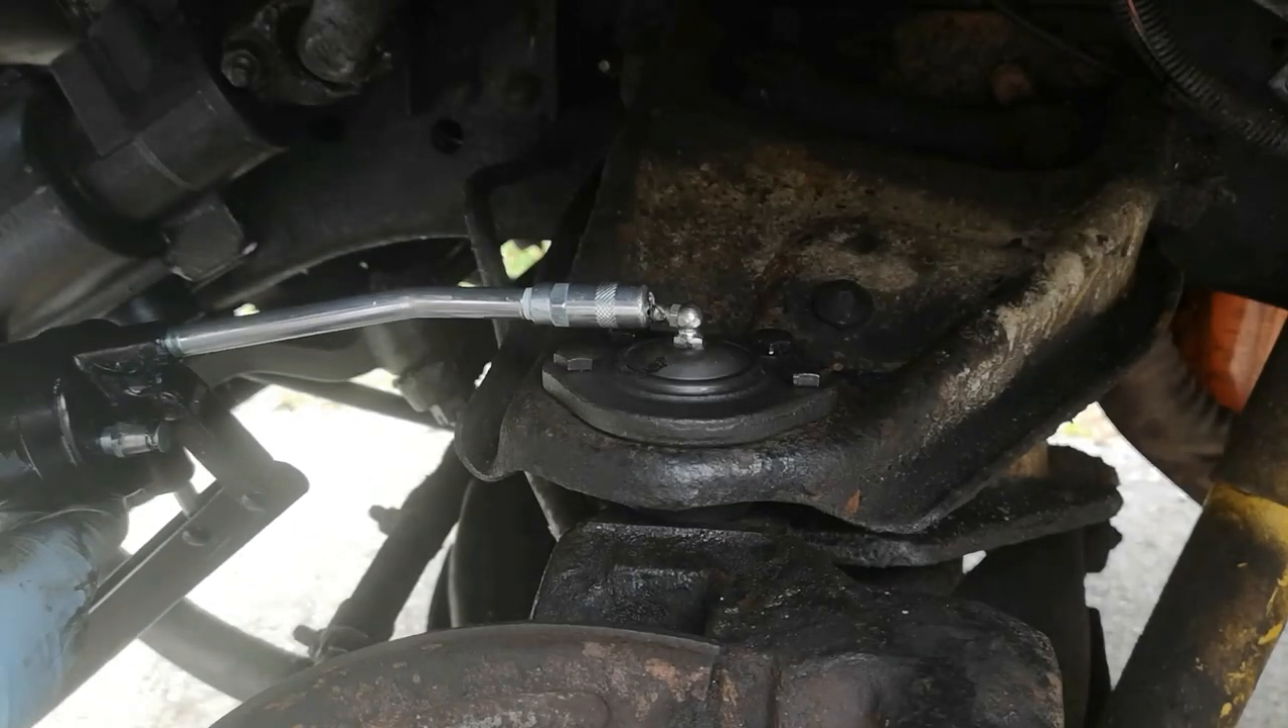Okay so I've just put in a grease fitting here that I can actually access as opposed to the one that the ball joint comes with.